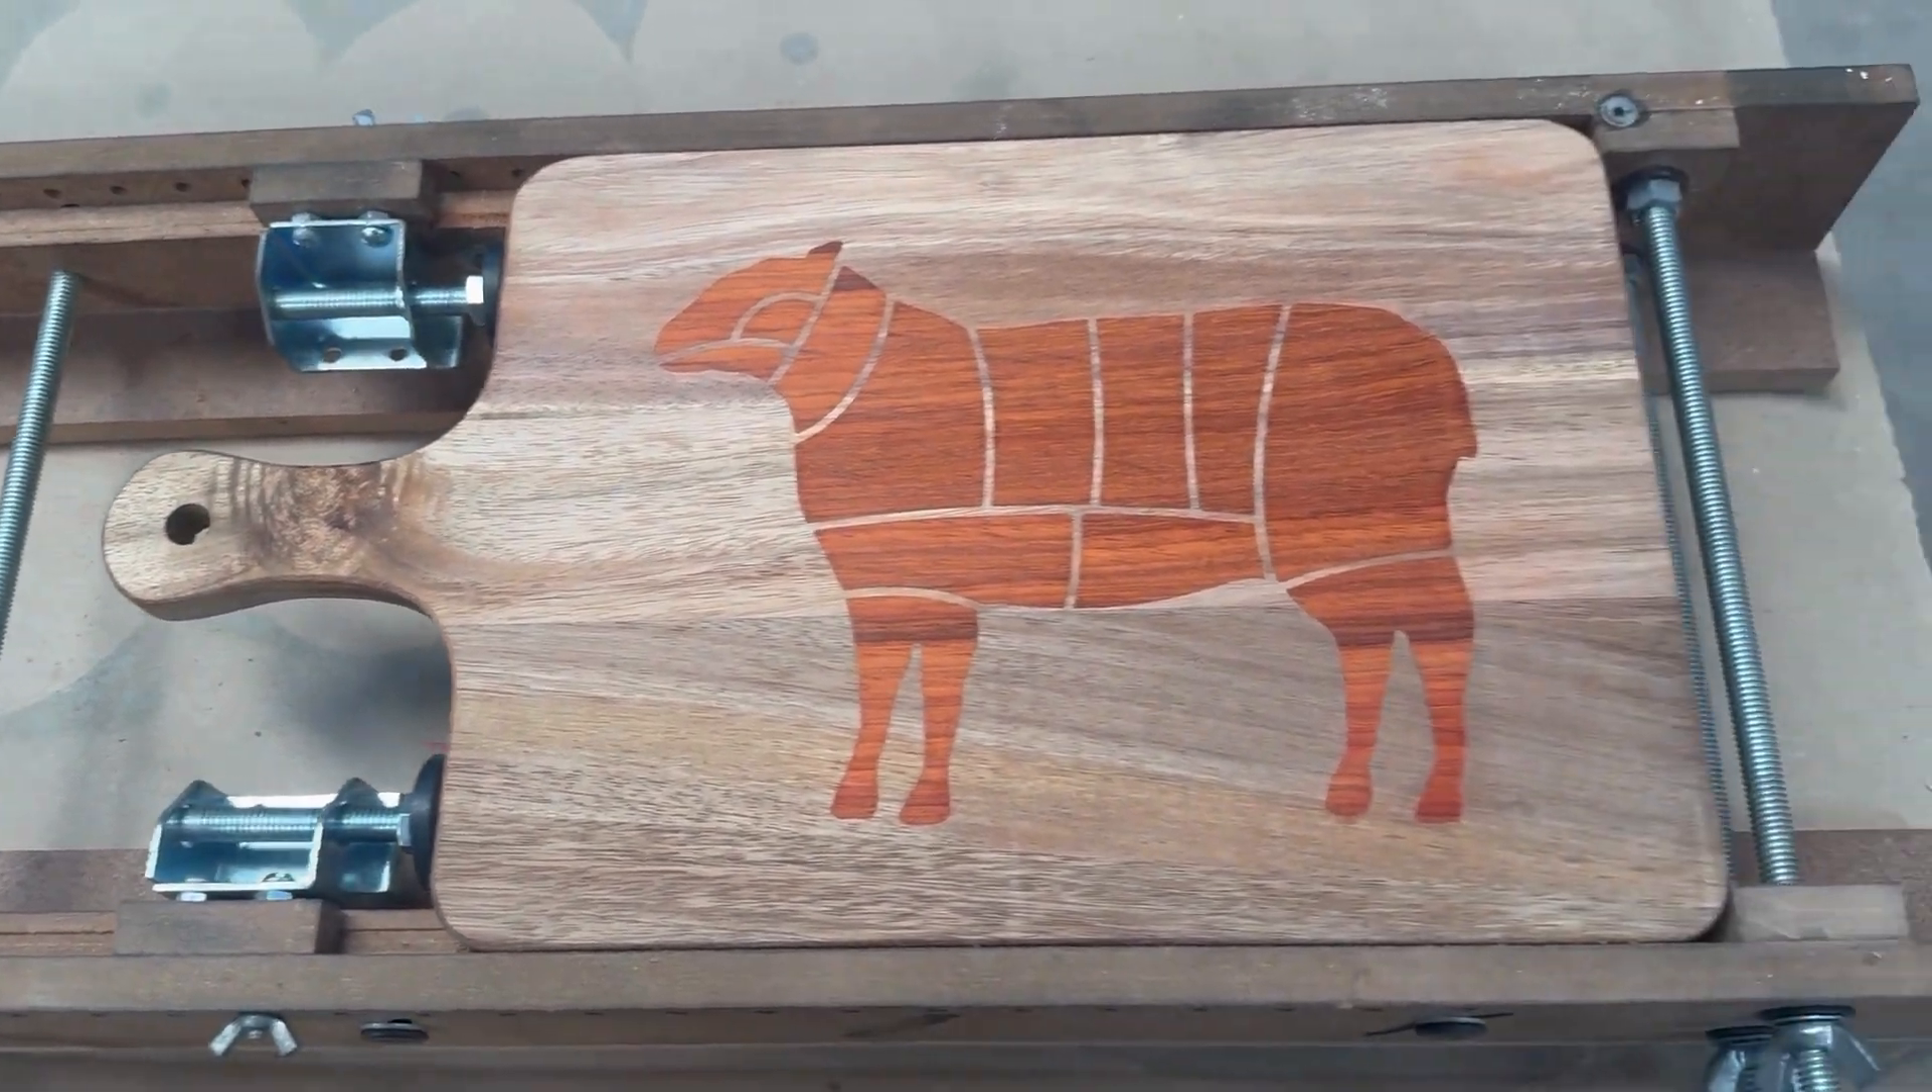I have the inlay finished we've got that sanded down.